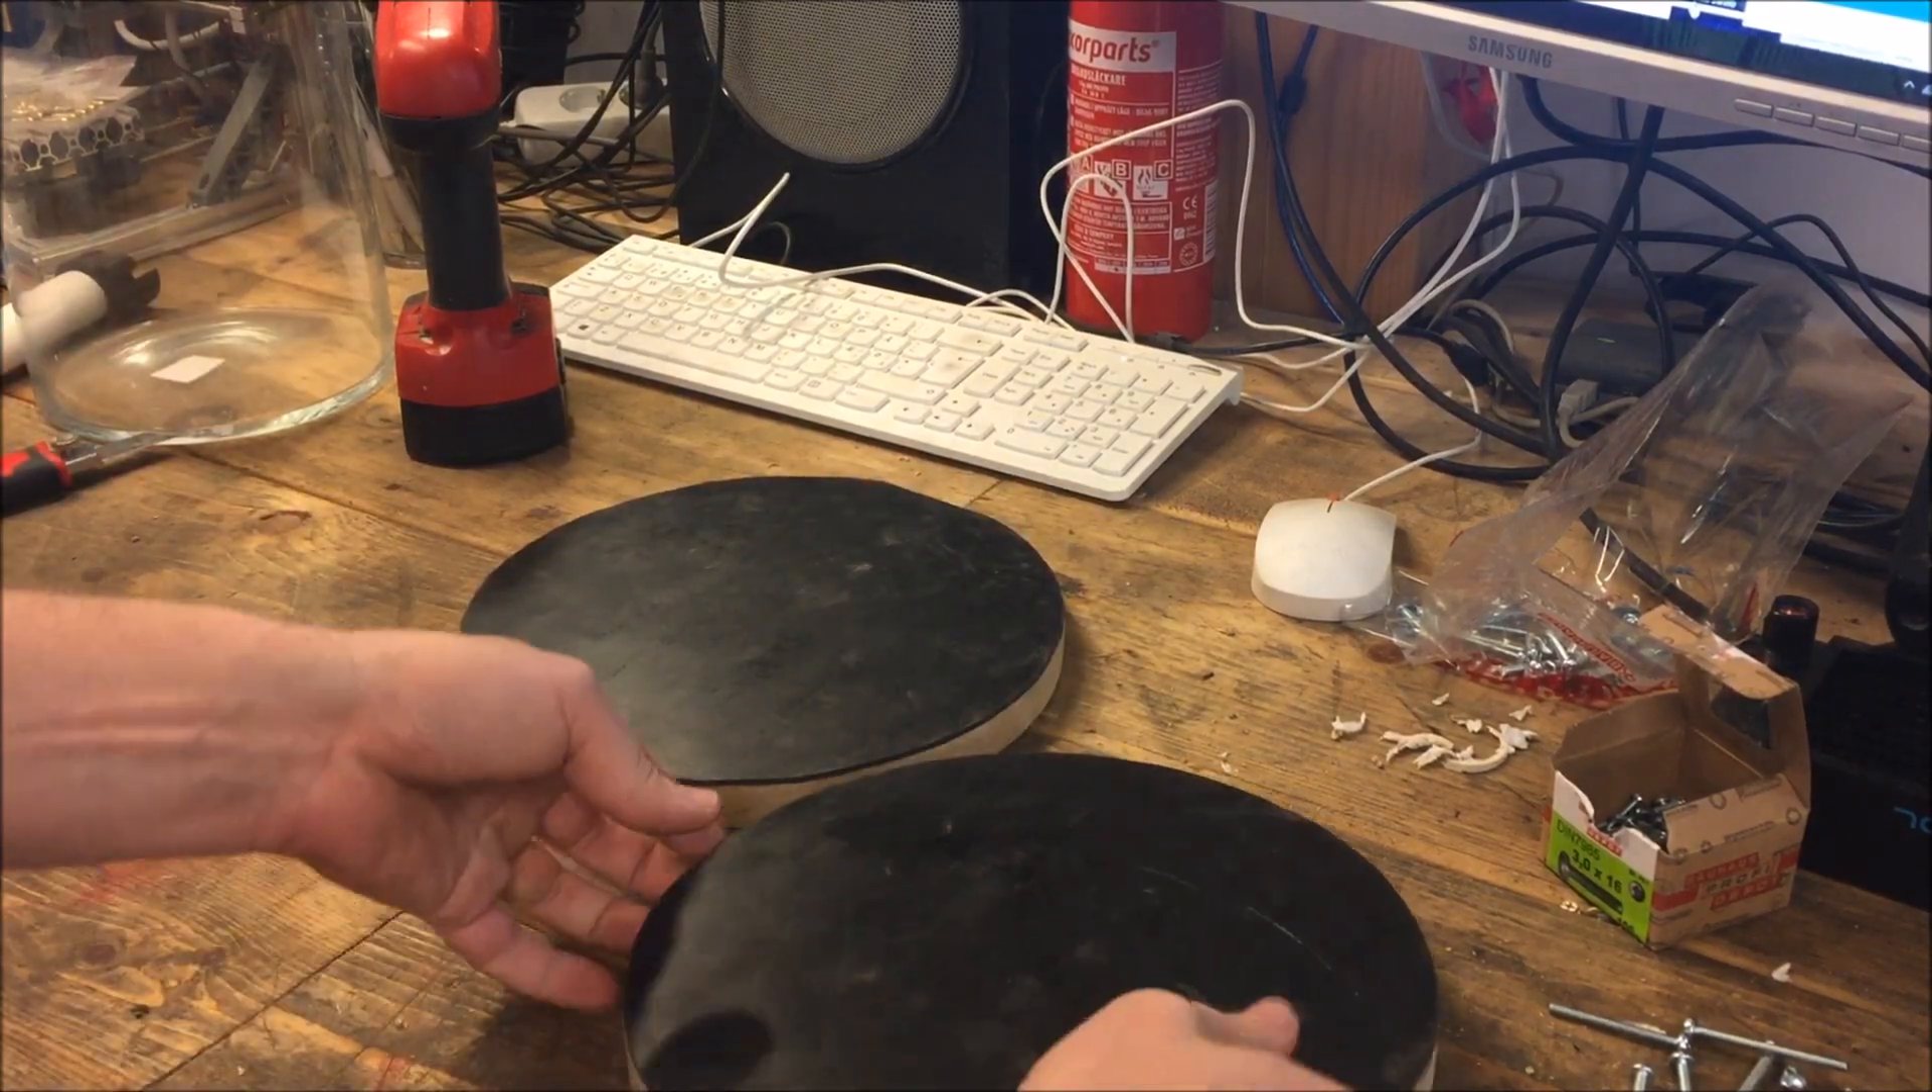Okay, so there we have the rubber gaskets in place, trimmed.